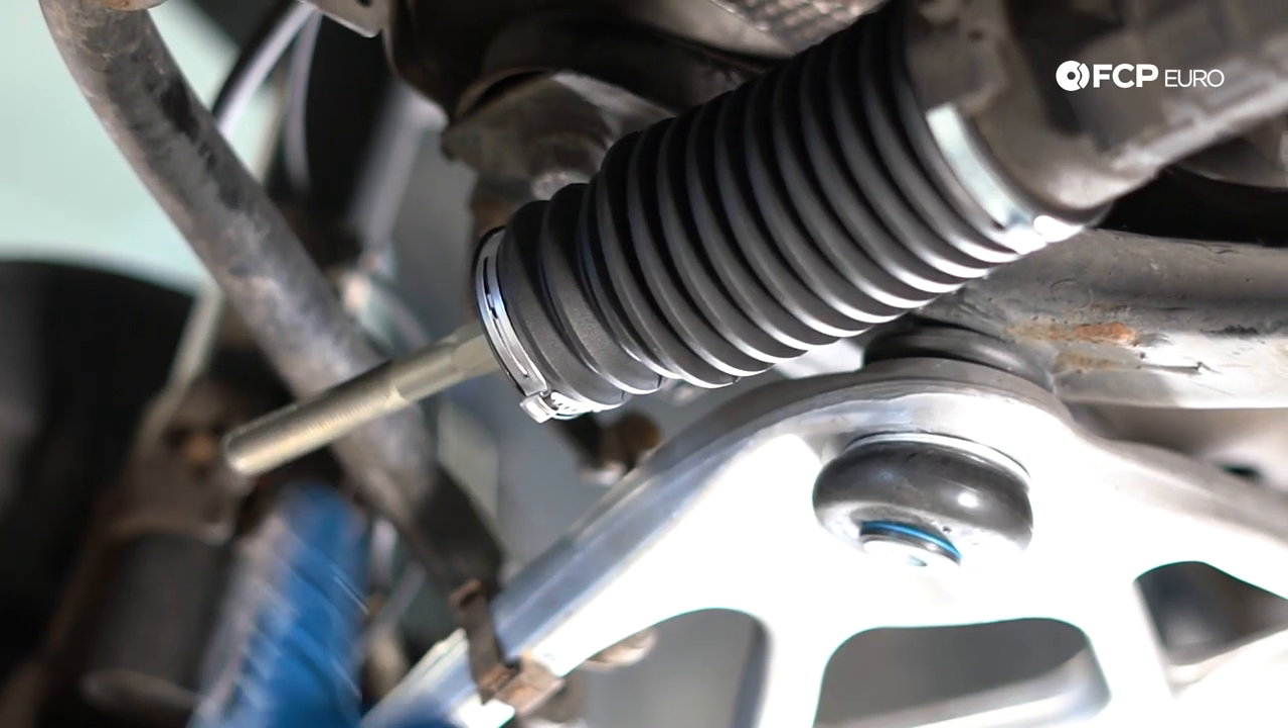So there we go bellows installed inner tie rods installed and now we want to go ahead and get our jam nut threaded on.